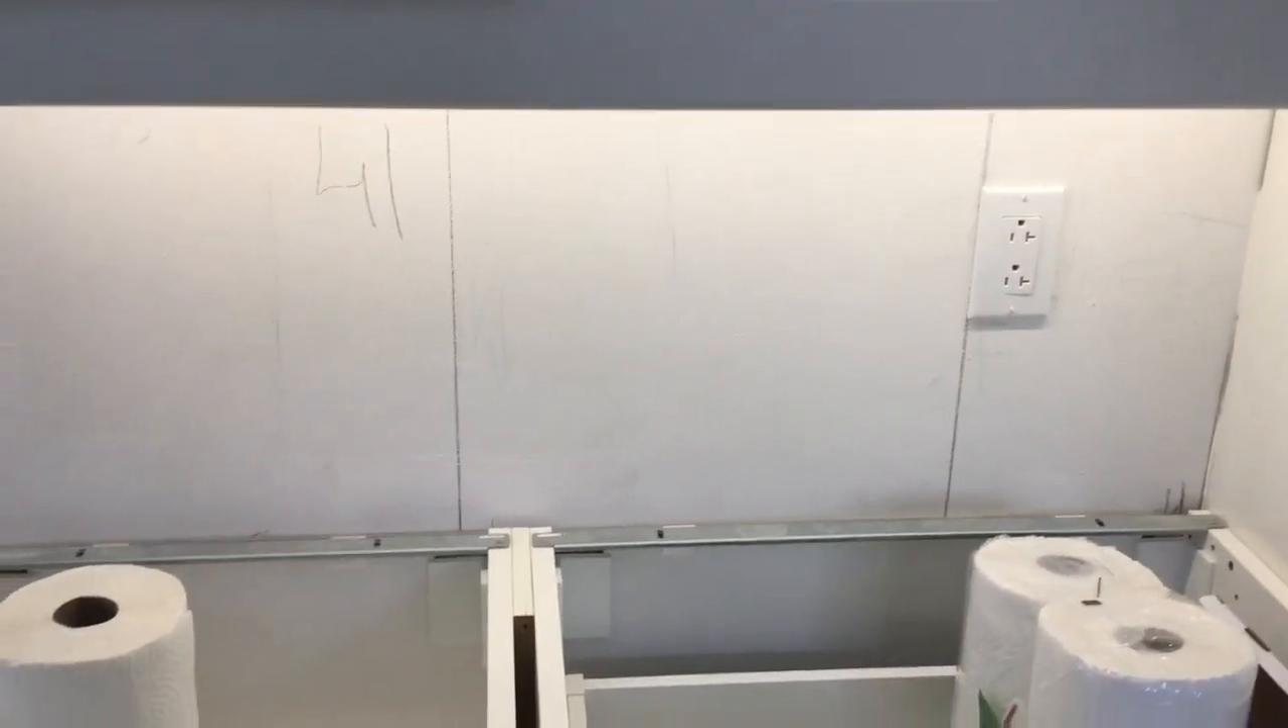The quartz counter, counter is not here yet.